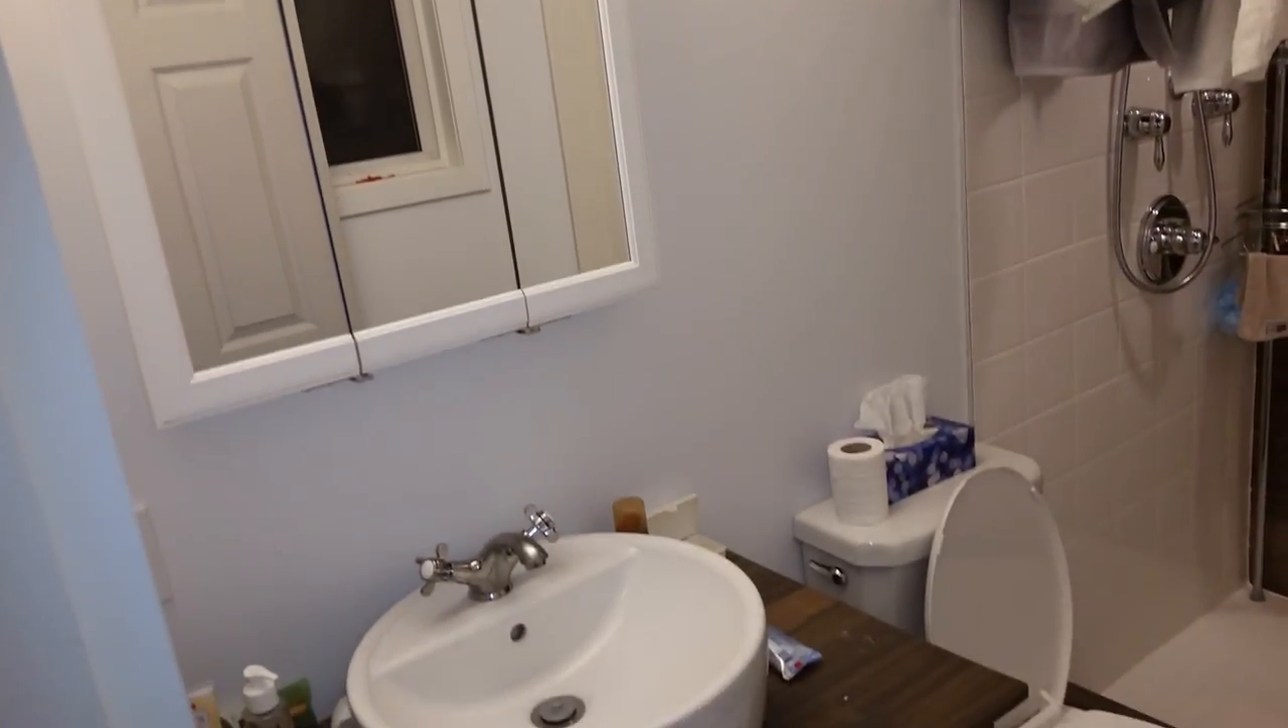And that finished the install of the pre-built medicine cabinet.